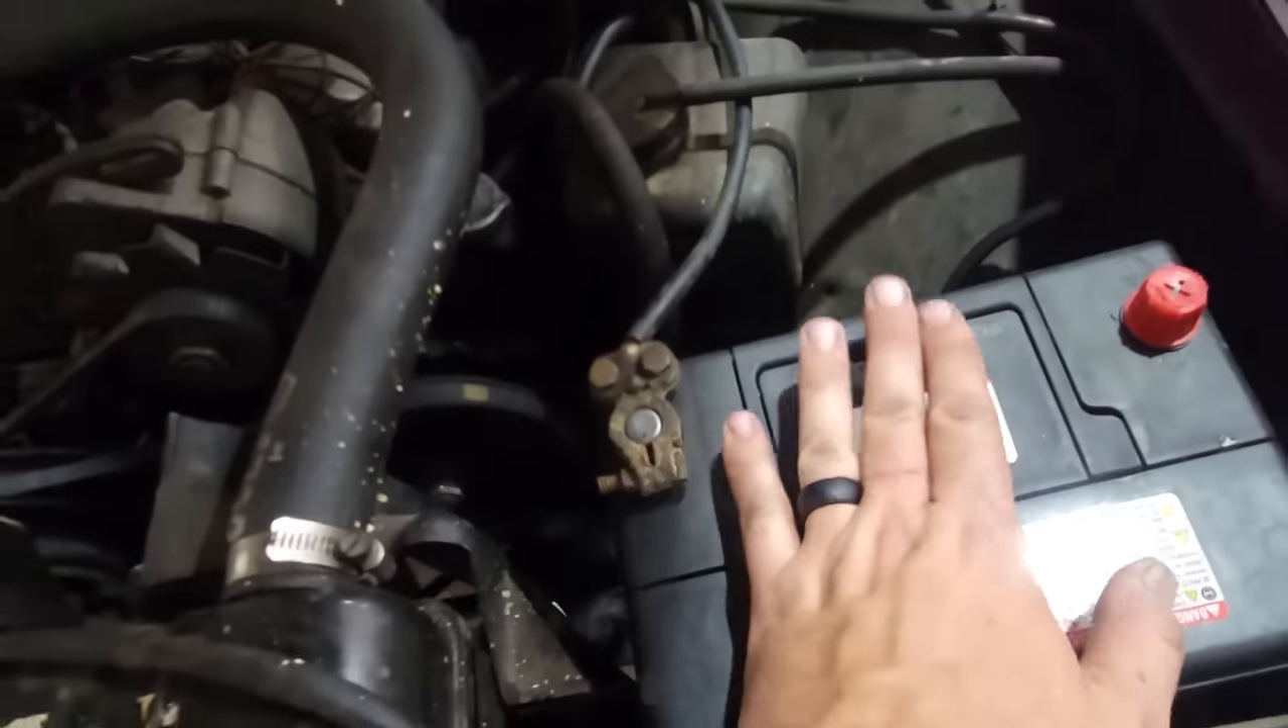I think Chris, the son, put a new battery in here. Hasn't been hooked up yet.